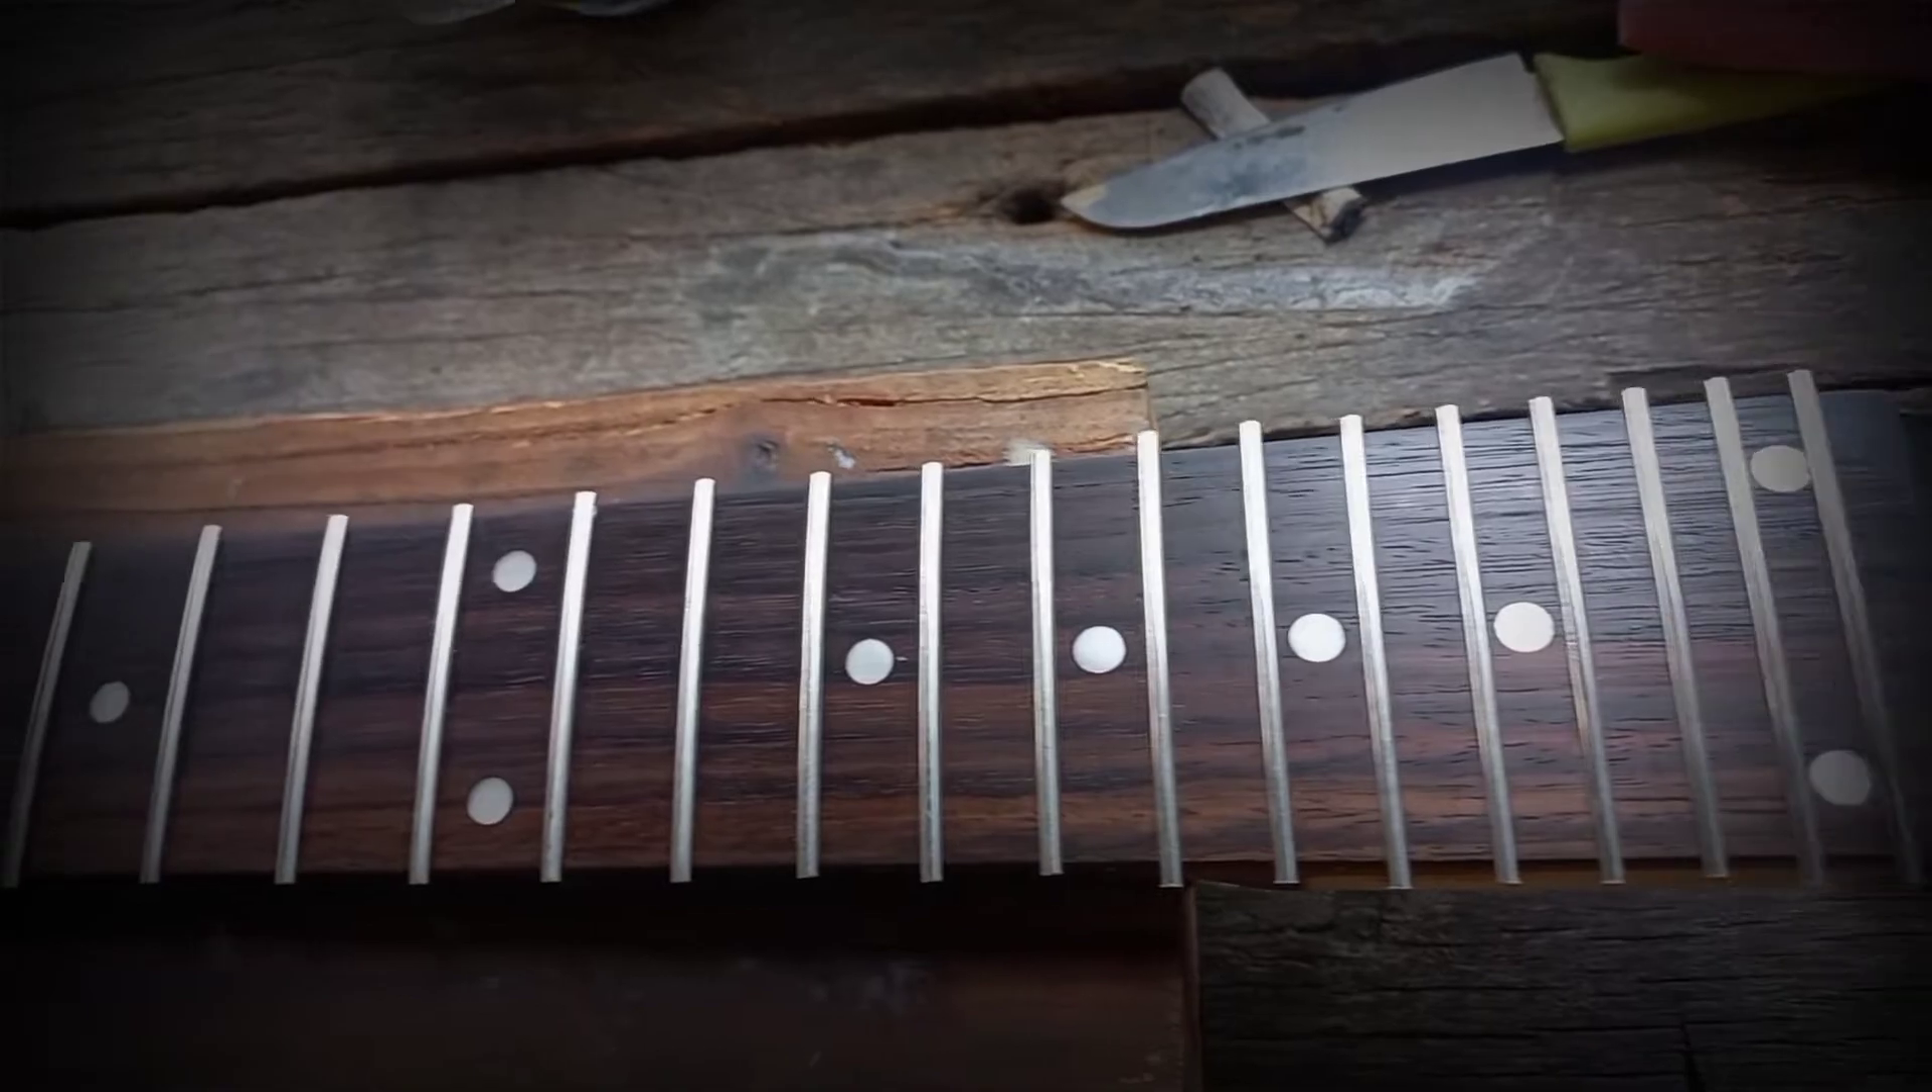Fret sudah terpasang semuanya, ini dia hasilnya fret.